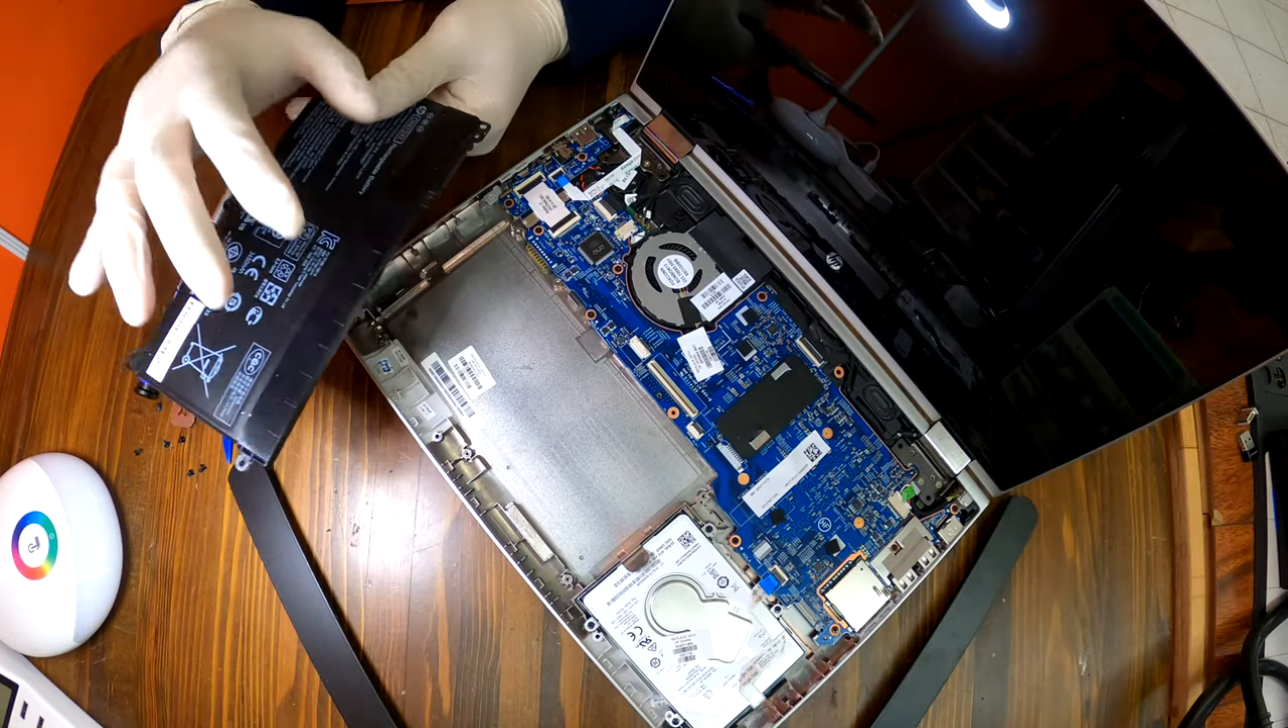Okay the battery has been removed and in case when you need to replace the battery that's how you do it.